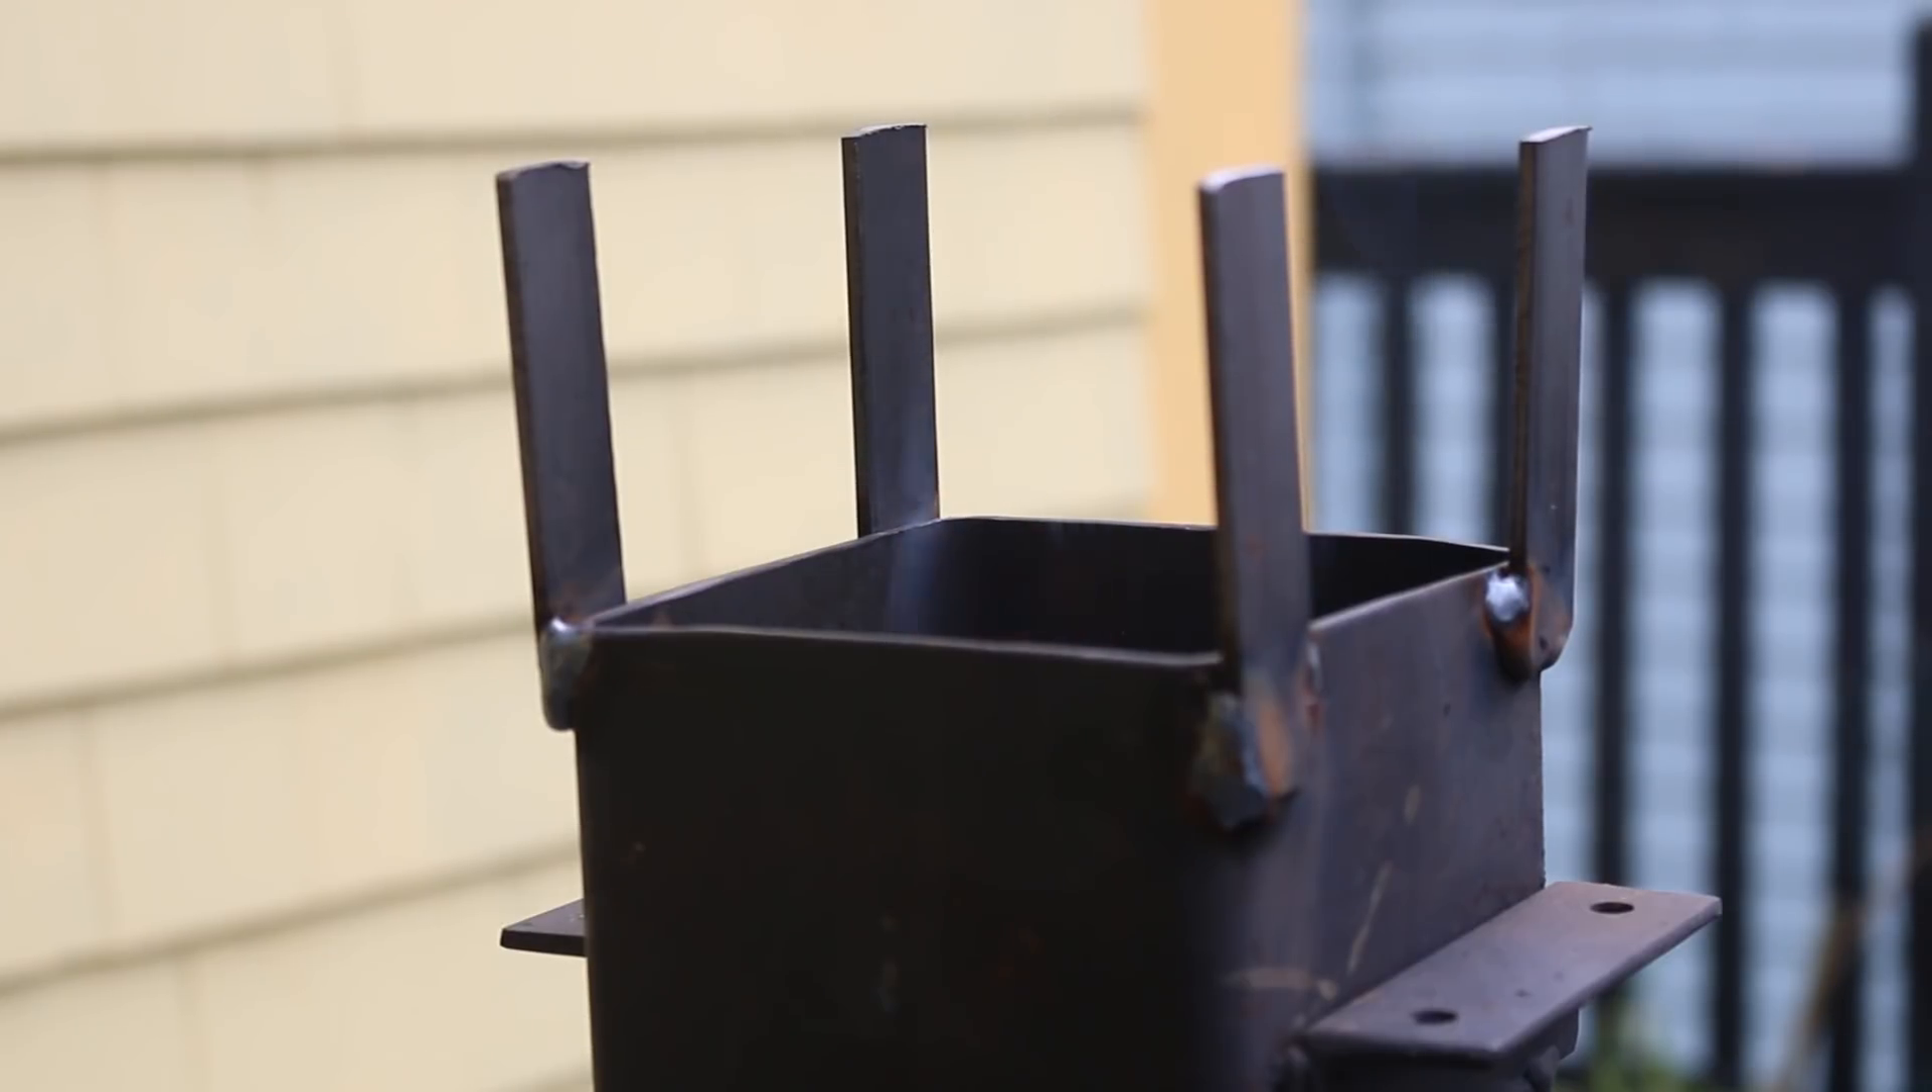I welded on some pot rest so you could put a pot on top.